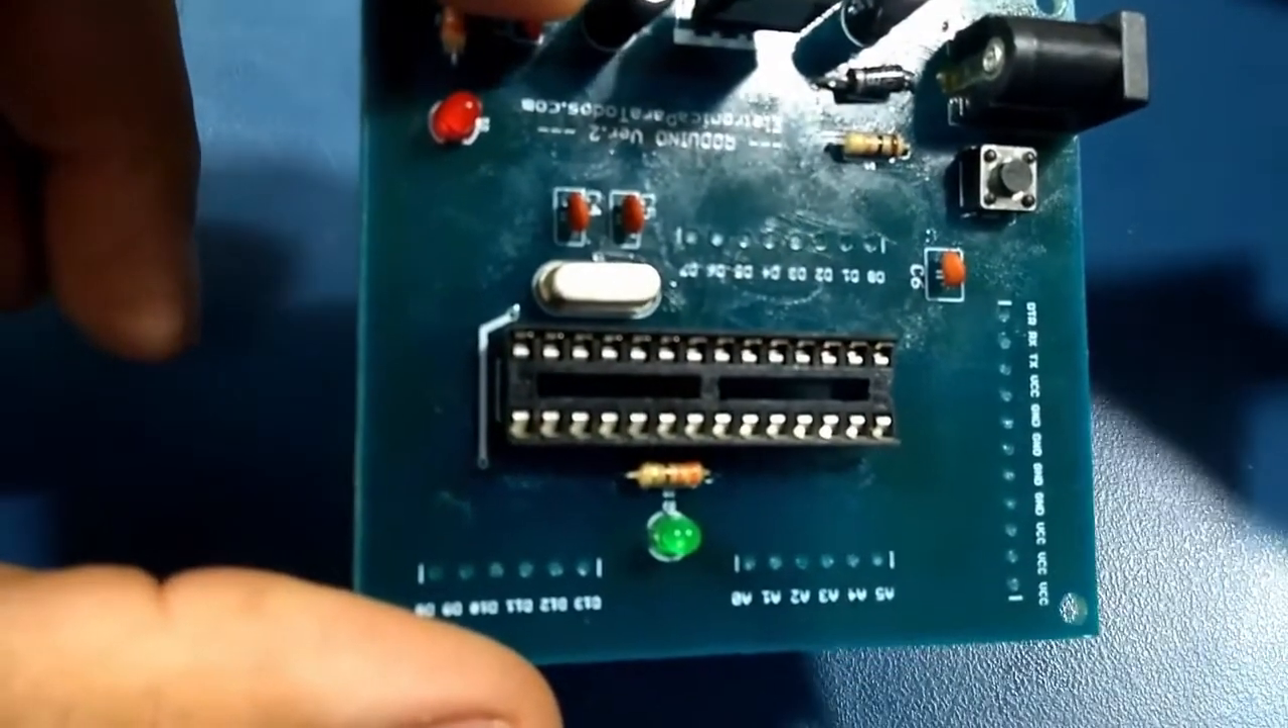Então Já colocamos Os LEDs E os E os Capacitores Cerâmicos Que estavam Faltando.